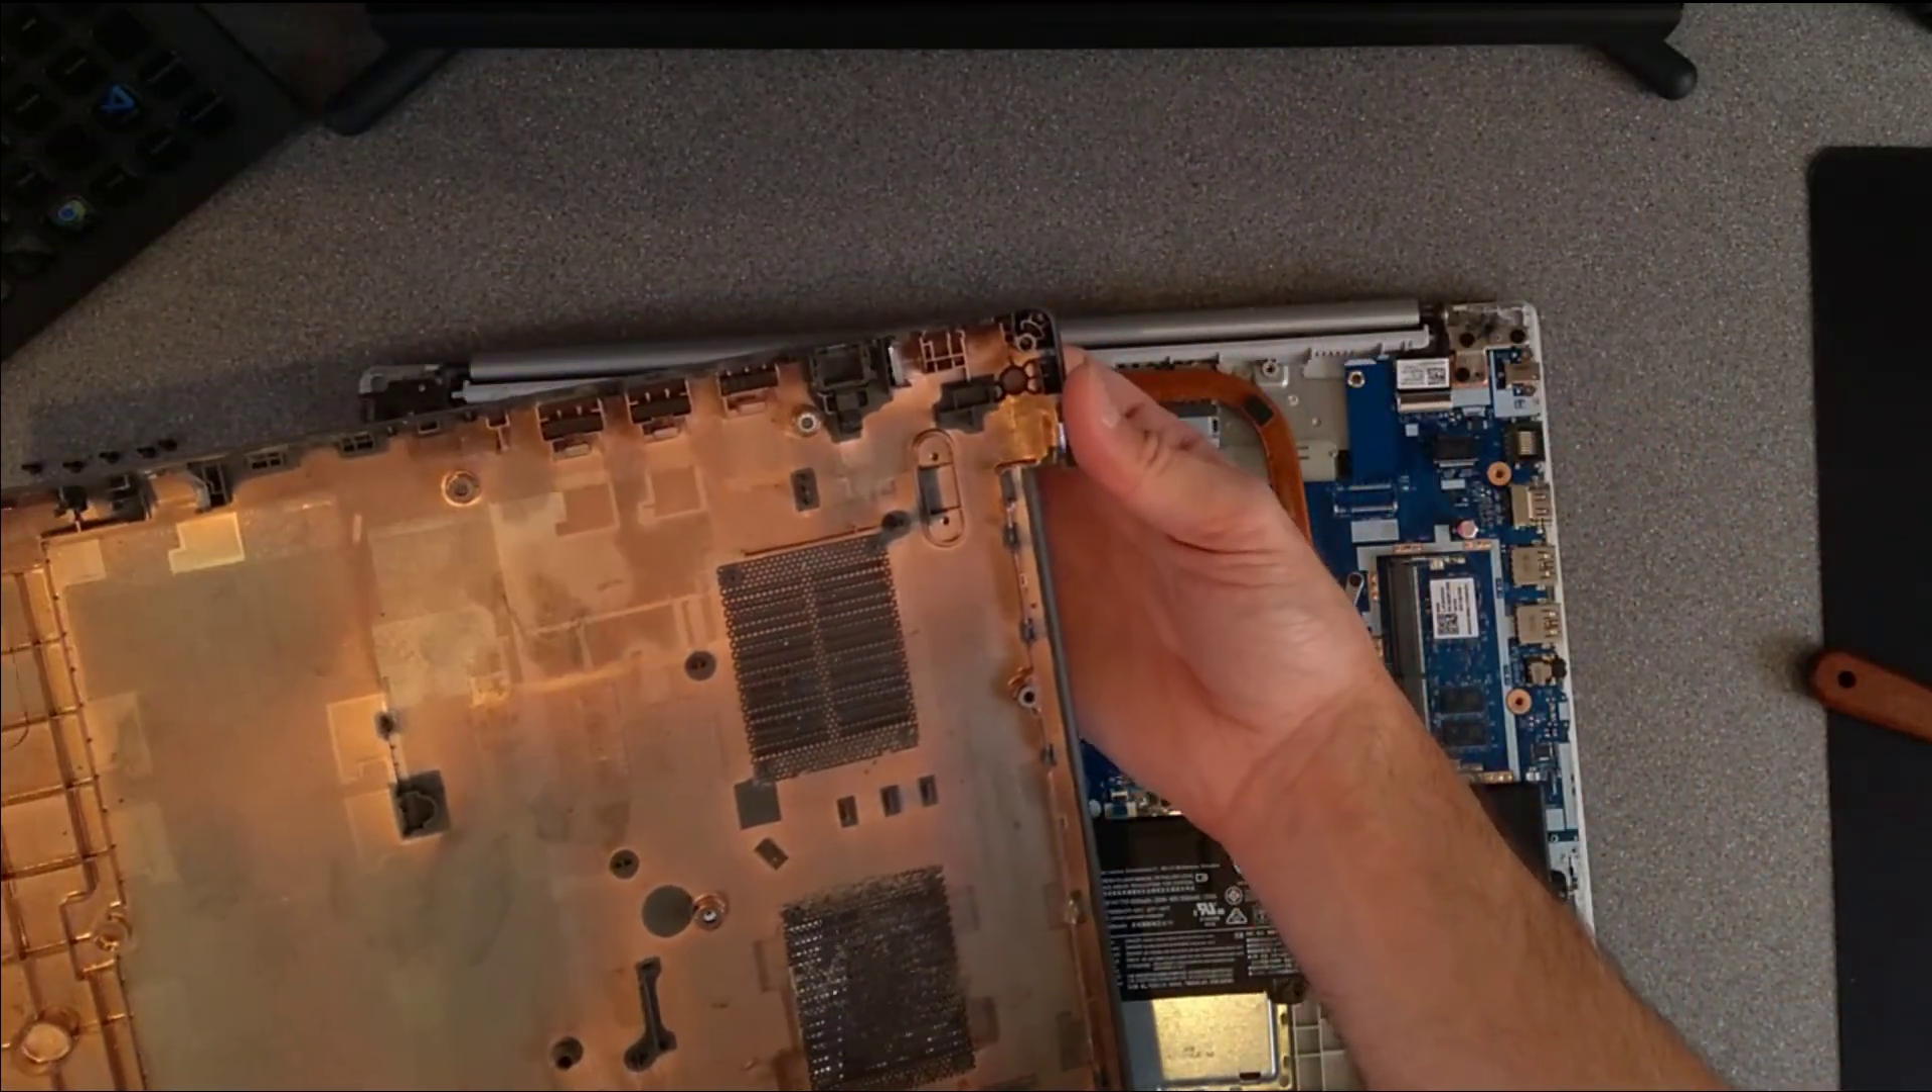That is the underside of the laptop removed.